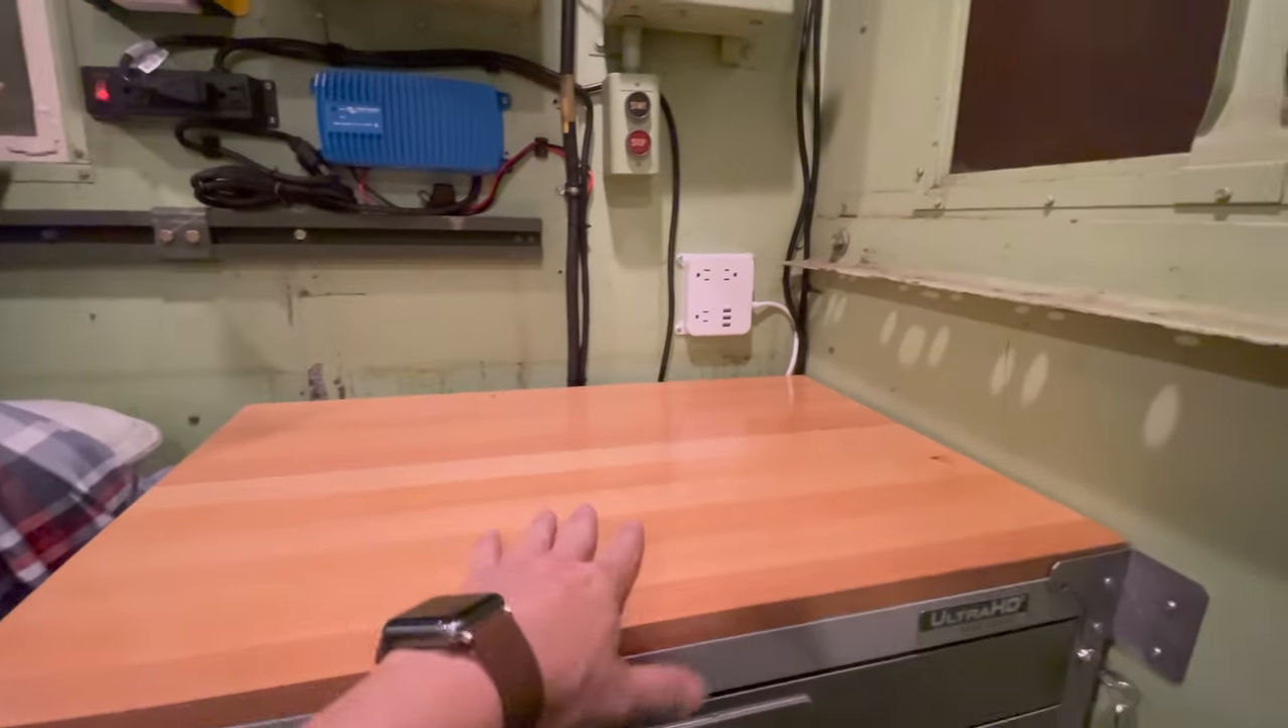Okay now I've got this outlet with these USBs mounted here.